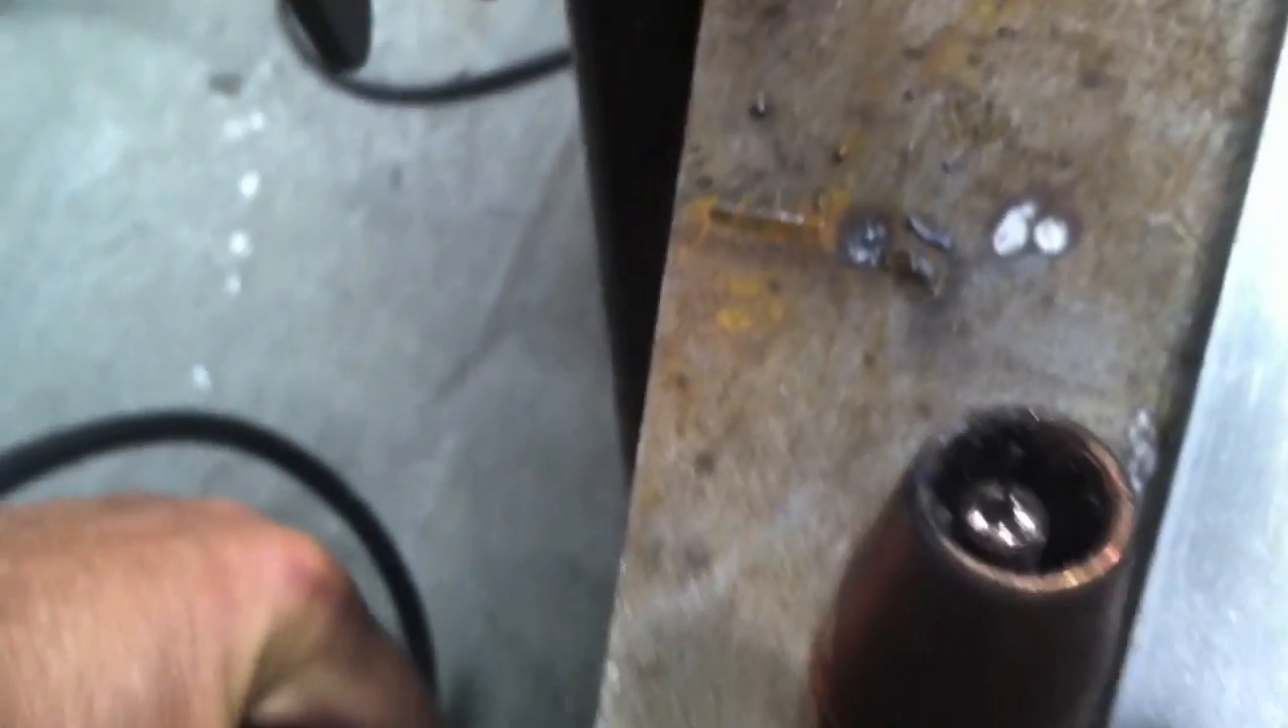And this is the contact tip nozzle set up on this Tweco gun. It's back up in there a little farther than I would like it.